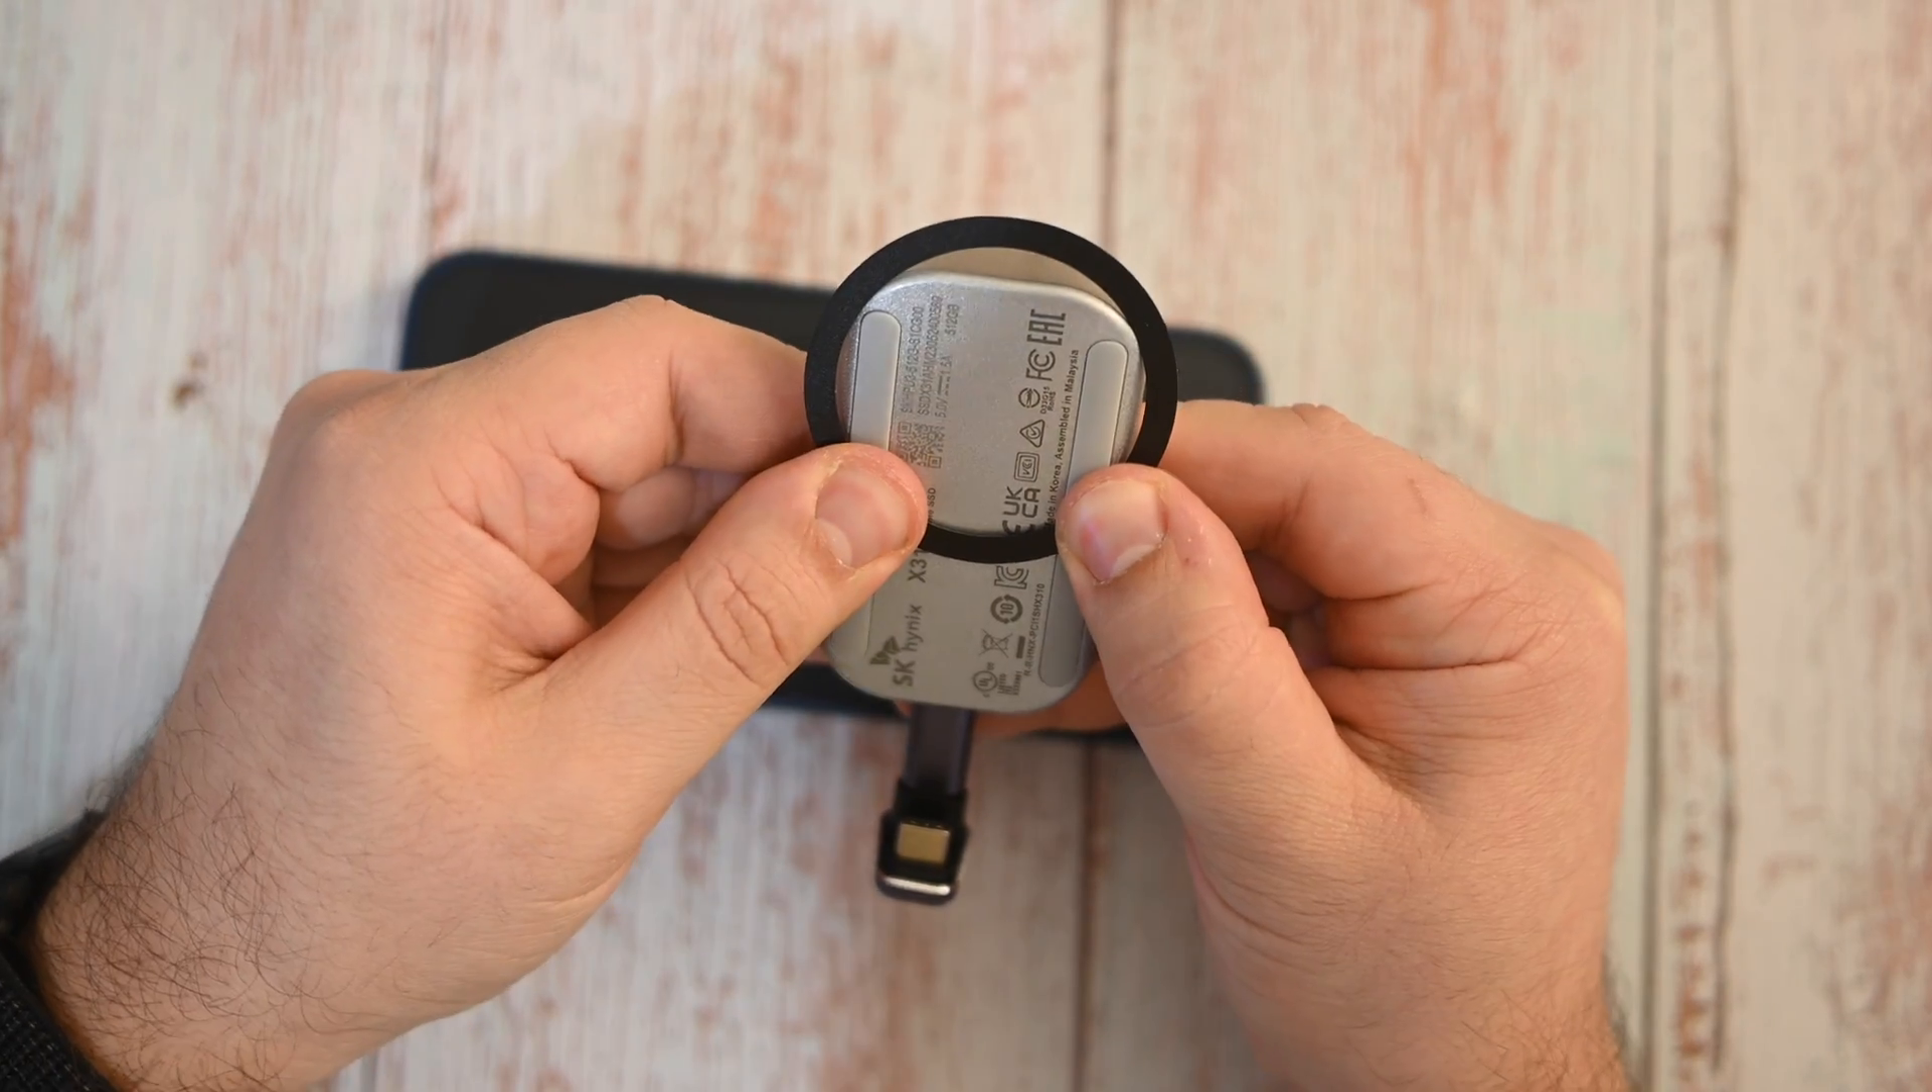But this means that this MagSafe ring is larger than the SSD, so it's going to protrude.